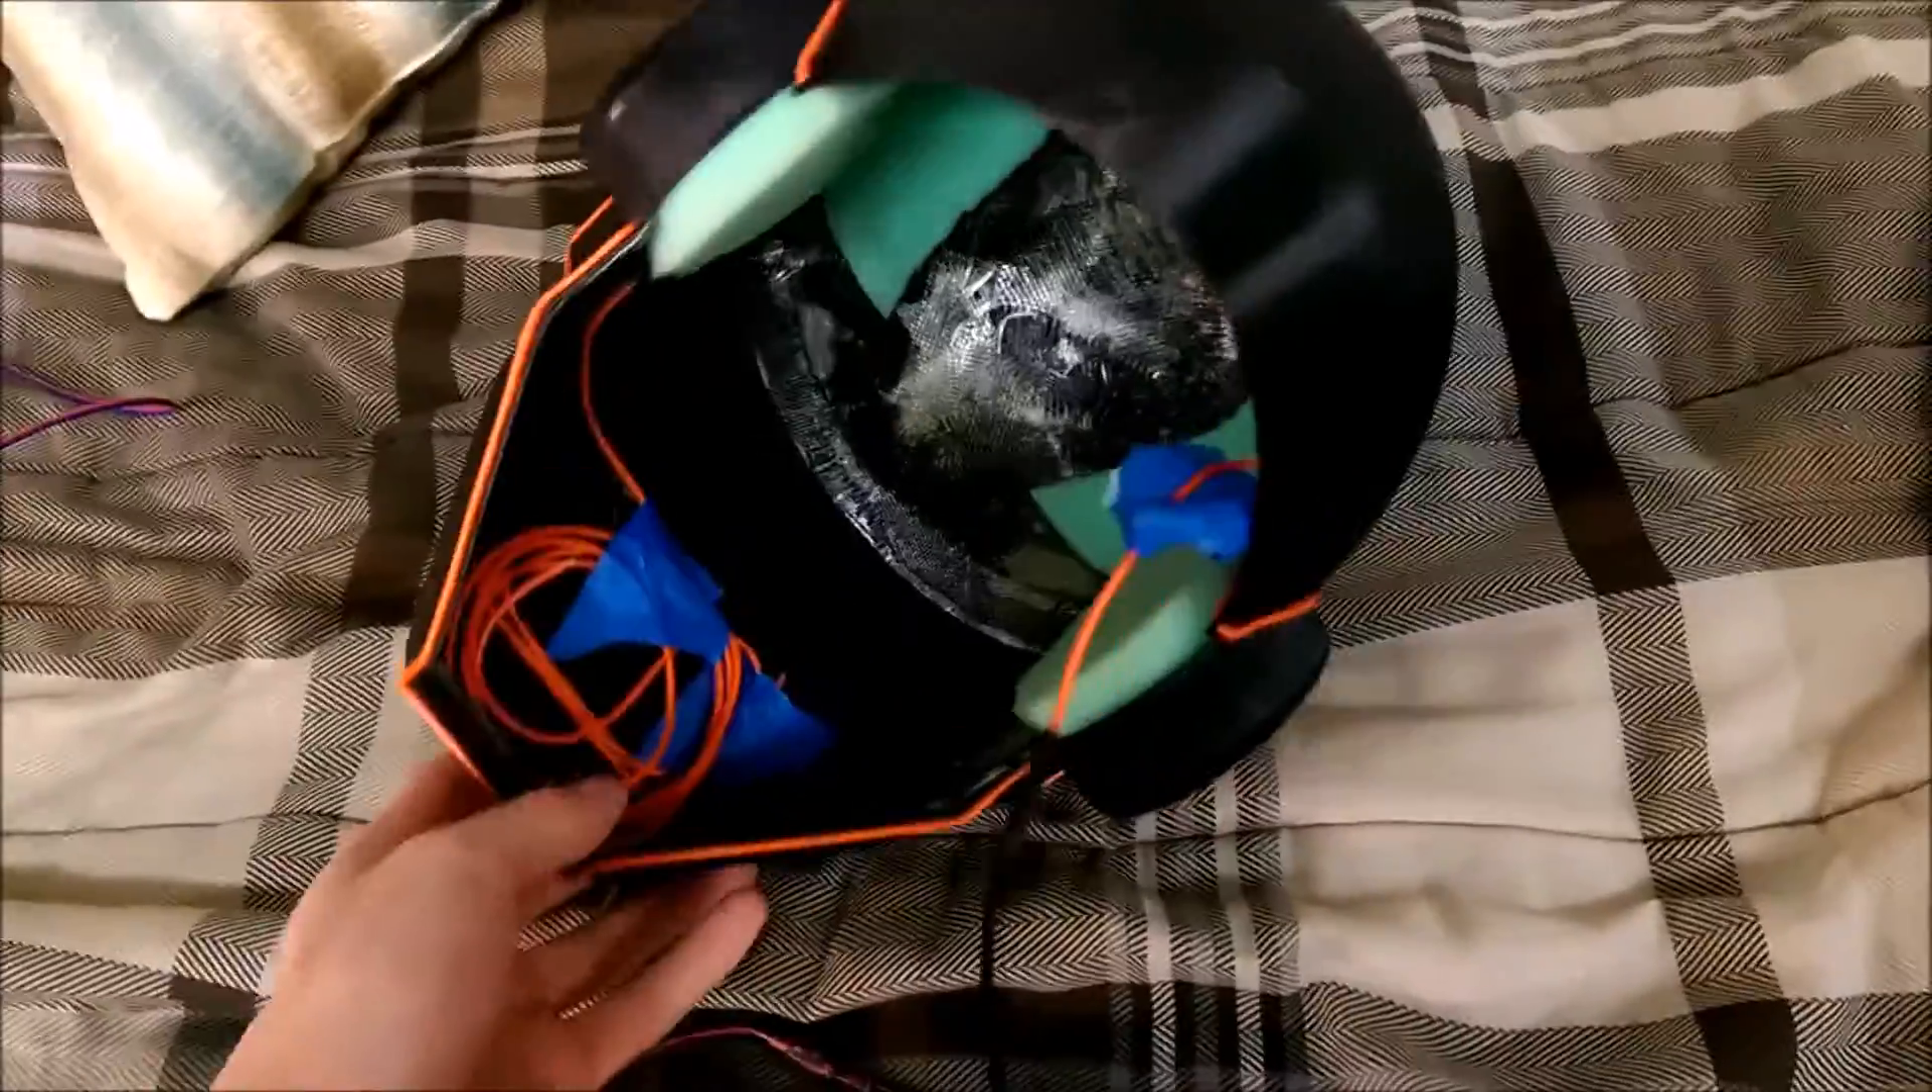And right here I have the extra wire just wrapped up in here. I have the rest of the foam put in here.